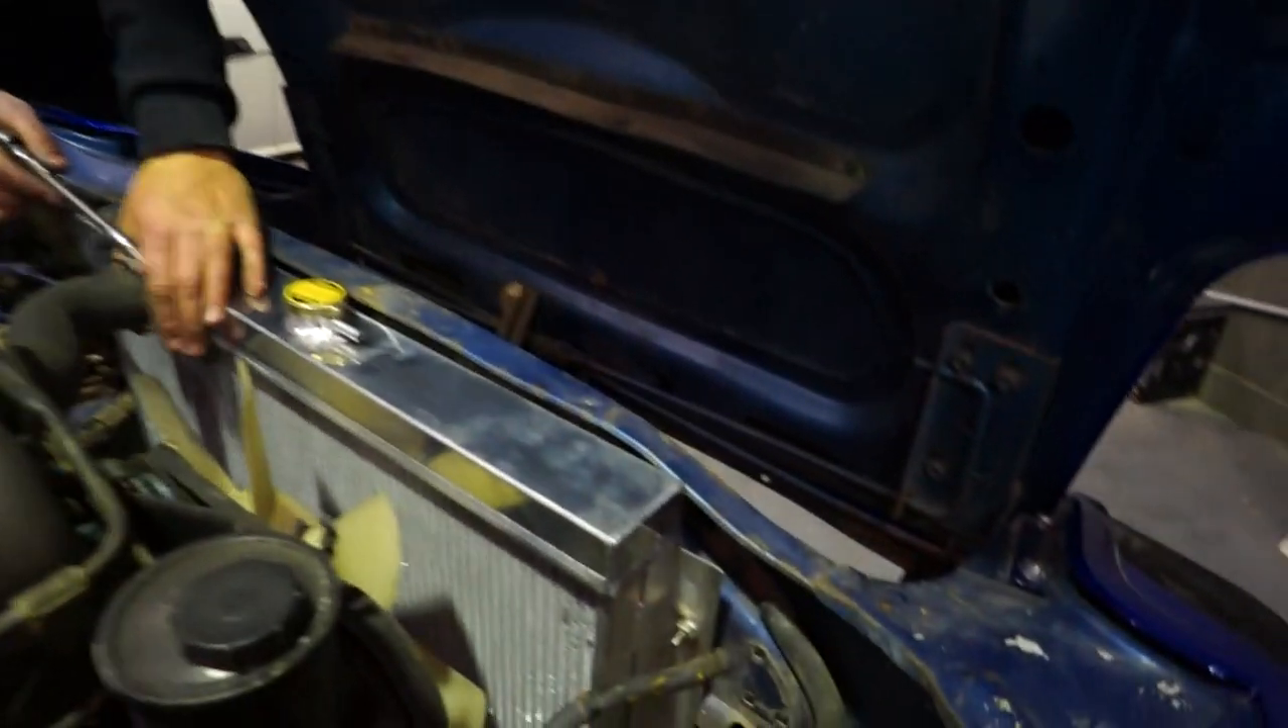So we've got the radiator in.